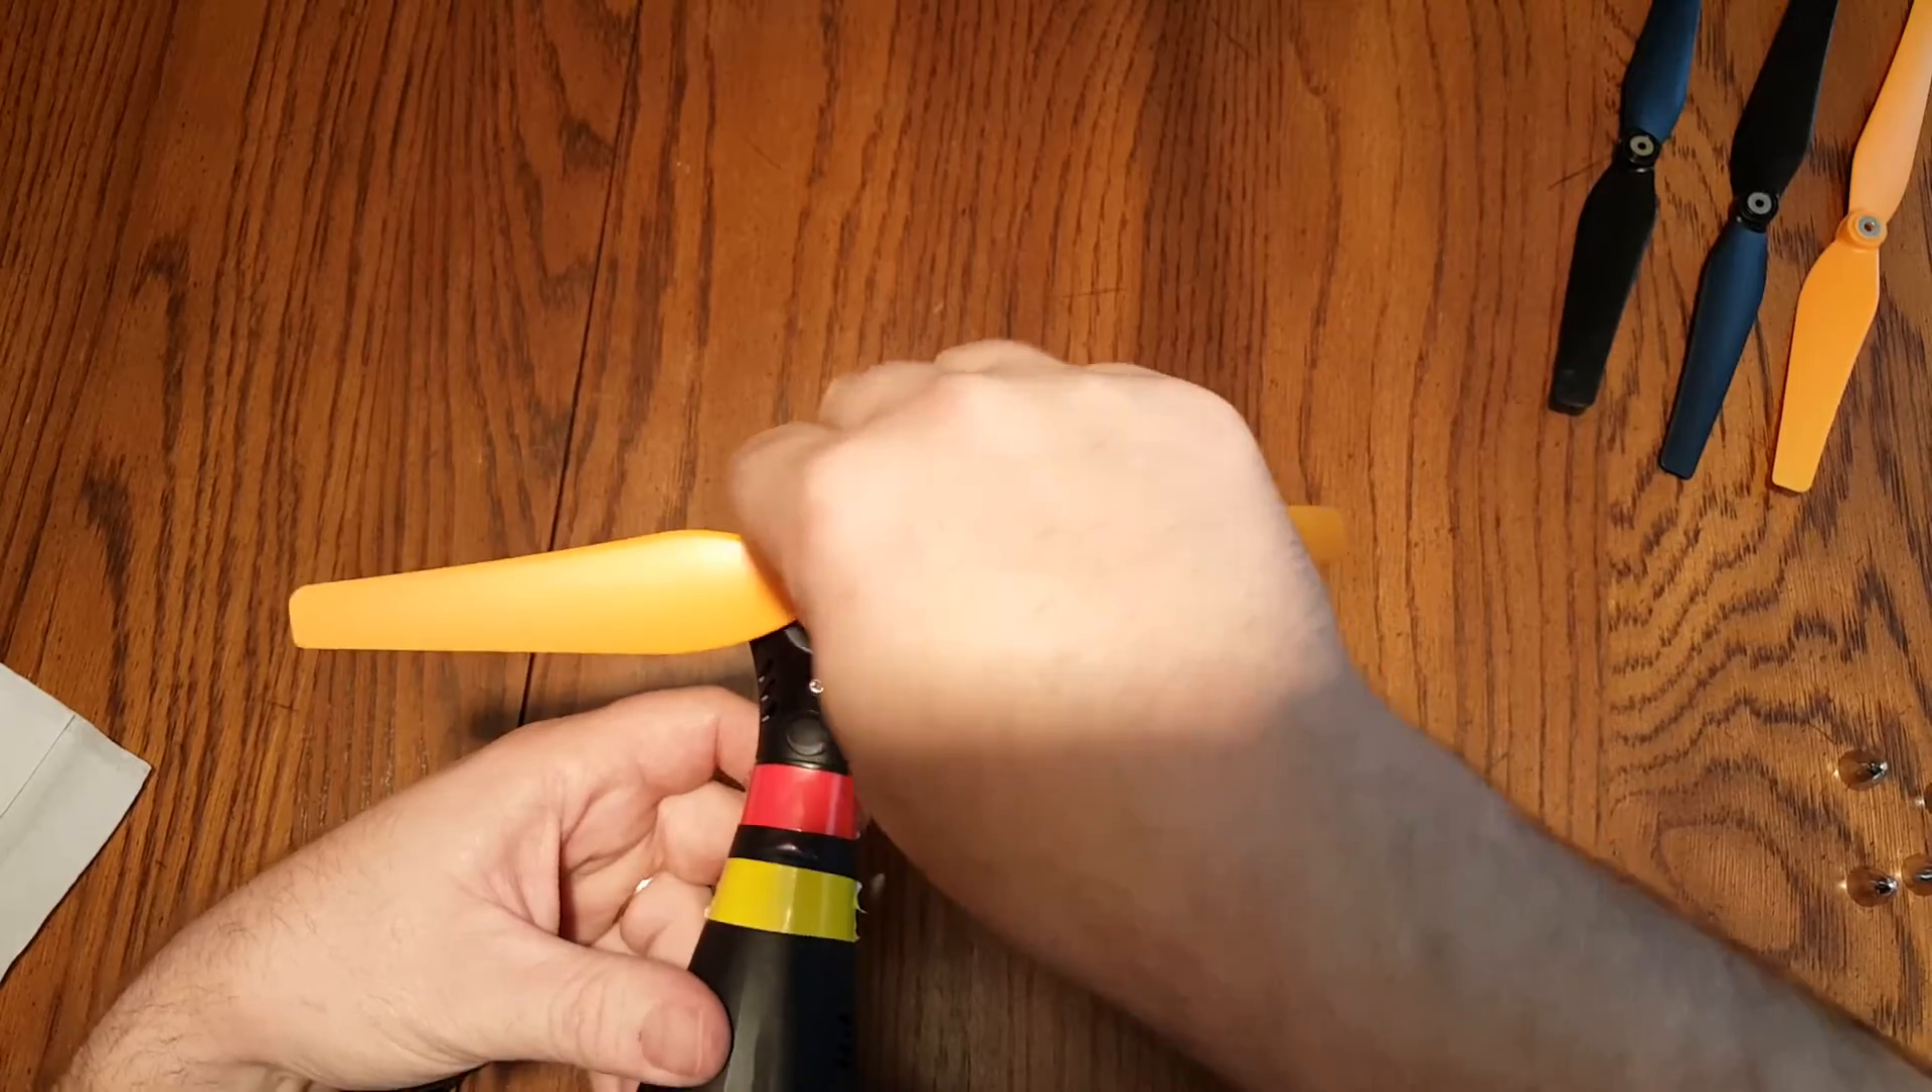Now we just got to put the props back on and then we can test it.